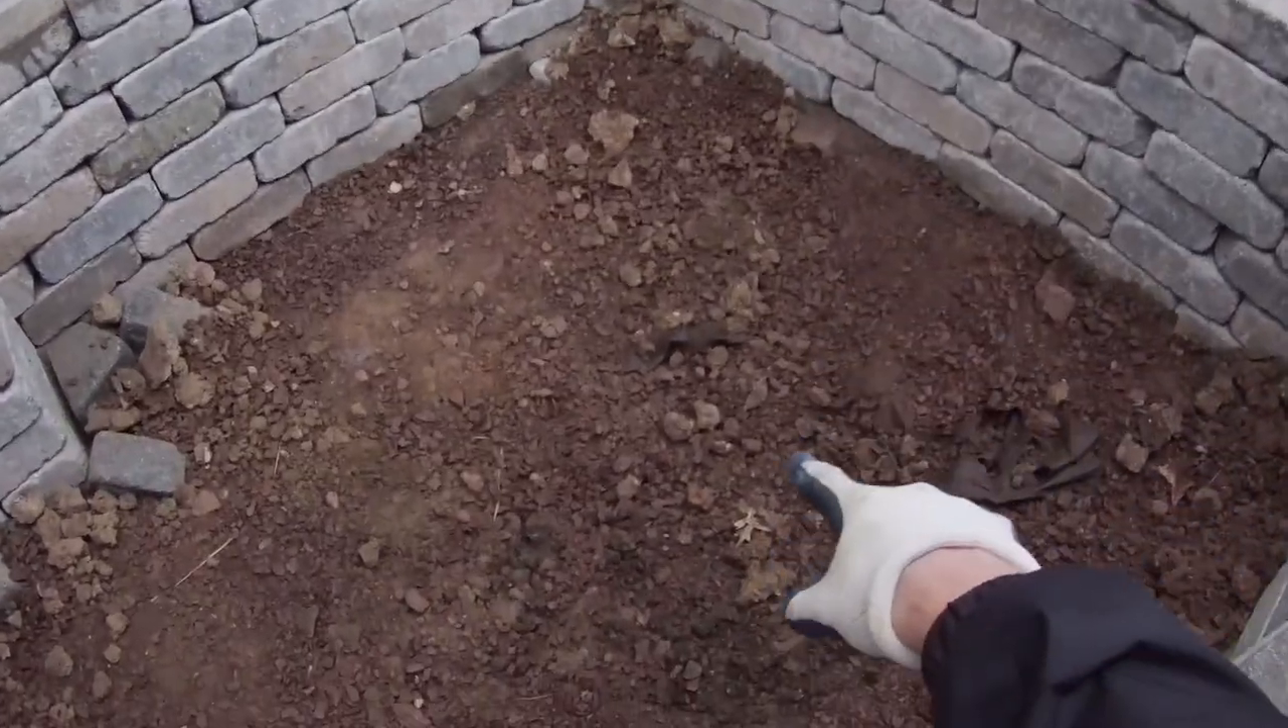So here's the final glimpse of the pond before we get the liner in it.